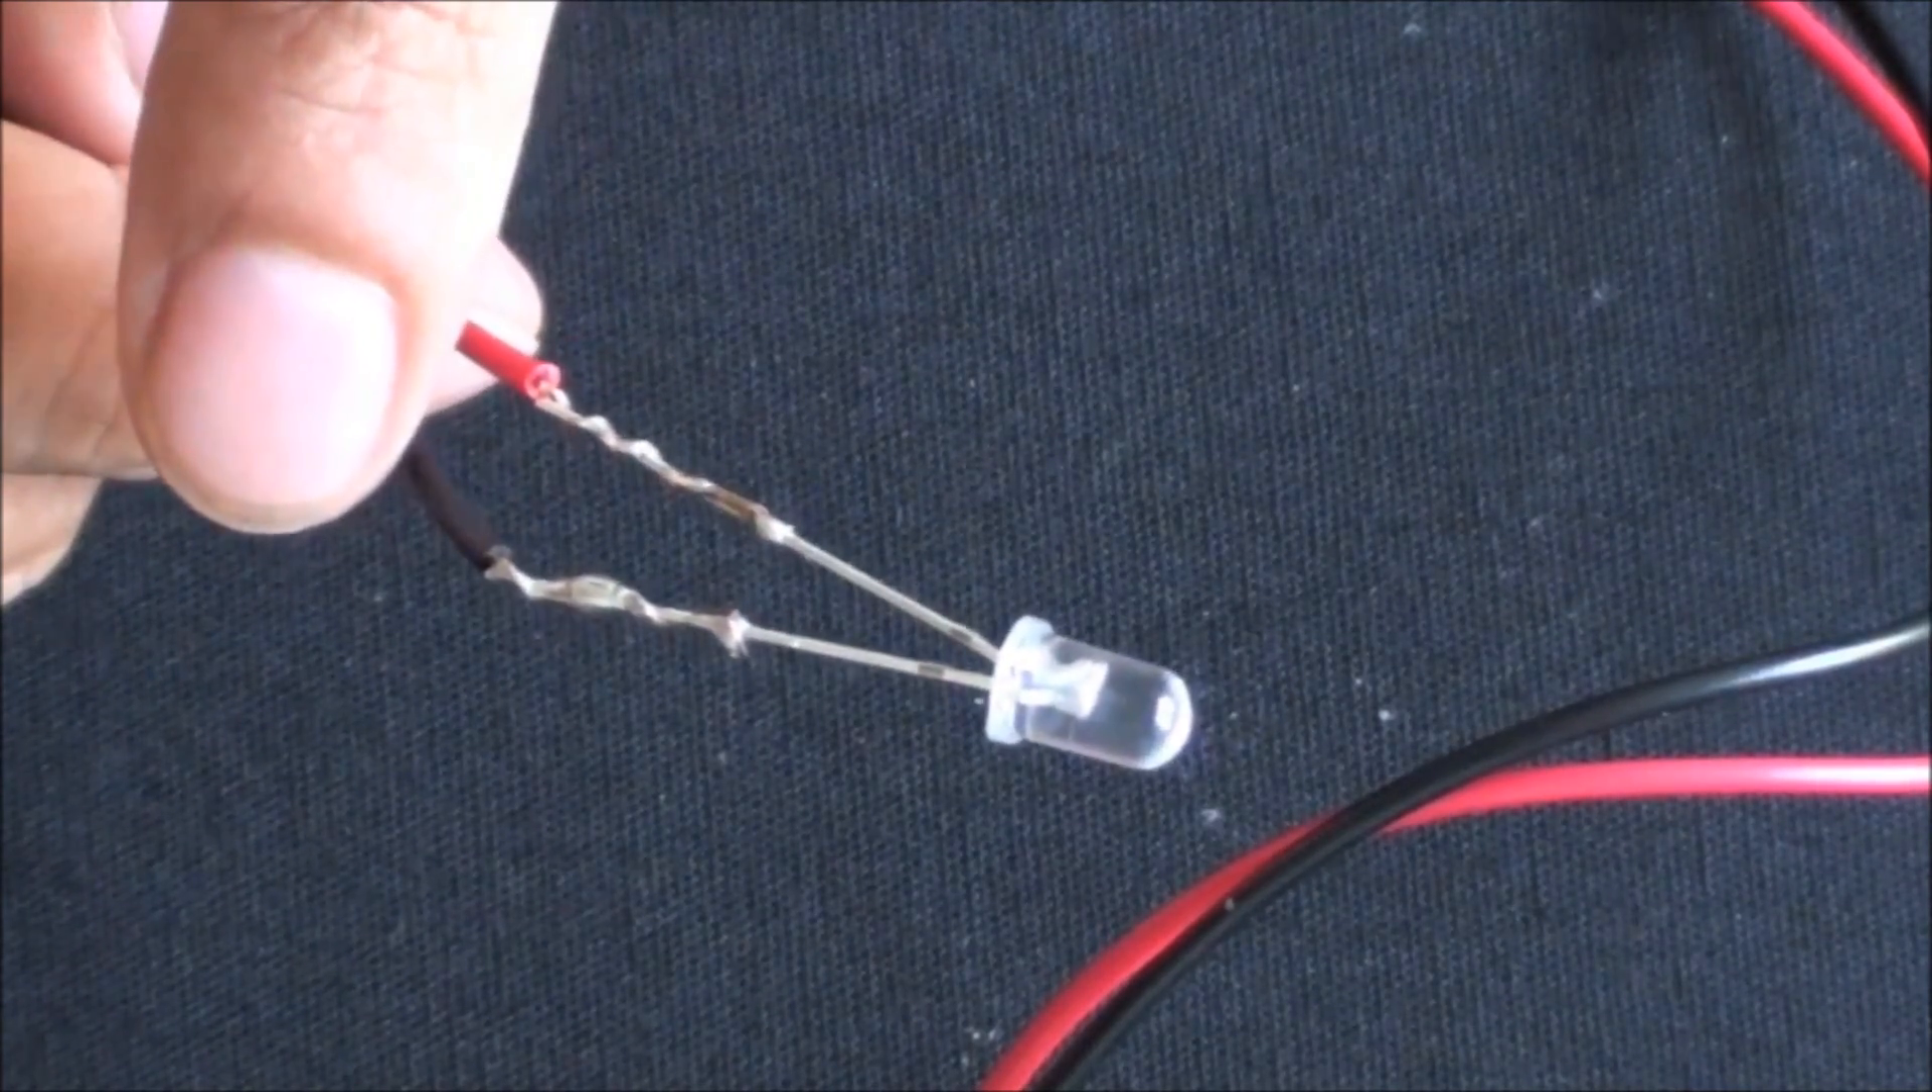As you can see, we have one LED that is mounted to extension wires that then go into the place that the LED pins would have been on the PCB board.